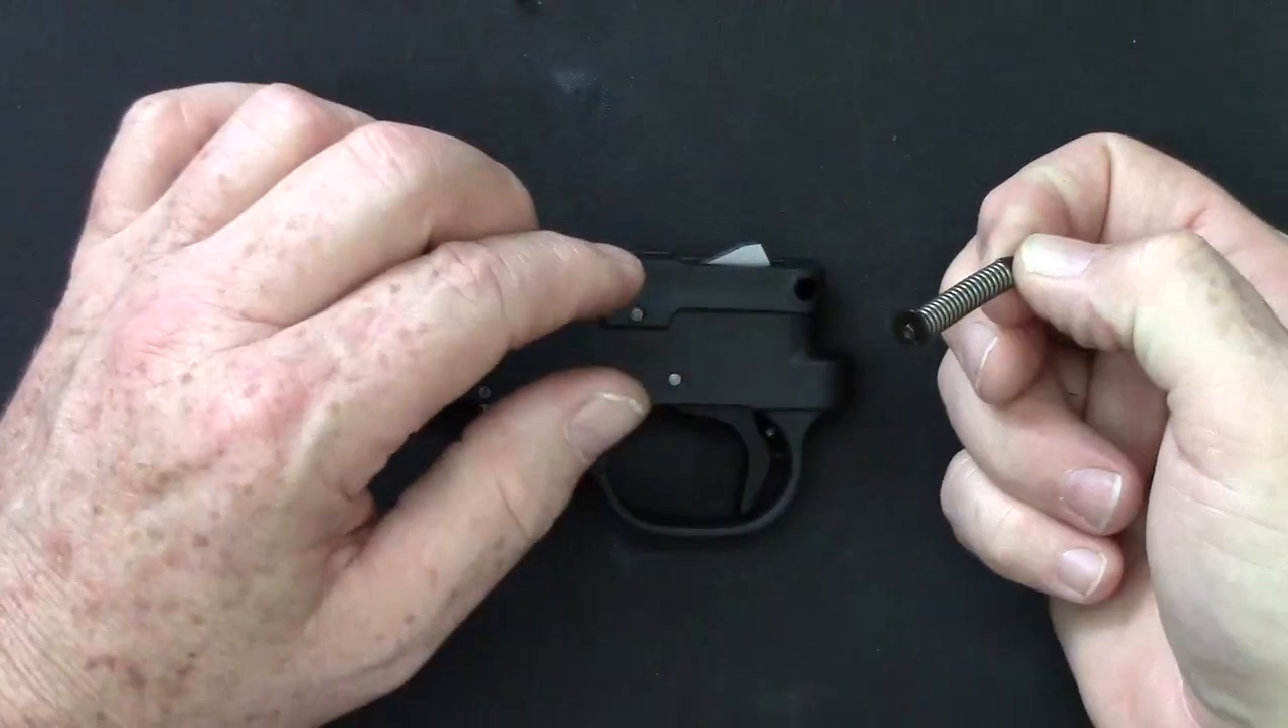Everything is installed, everything is assembled, except now for the hammer strut assembly.